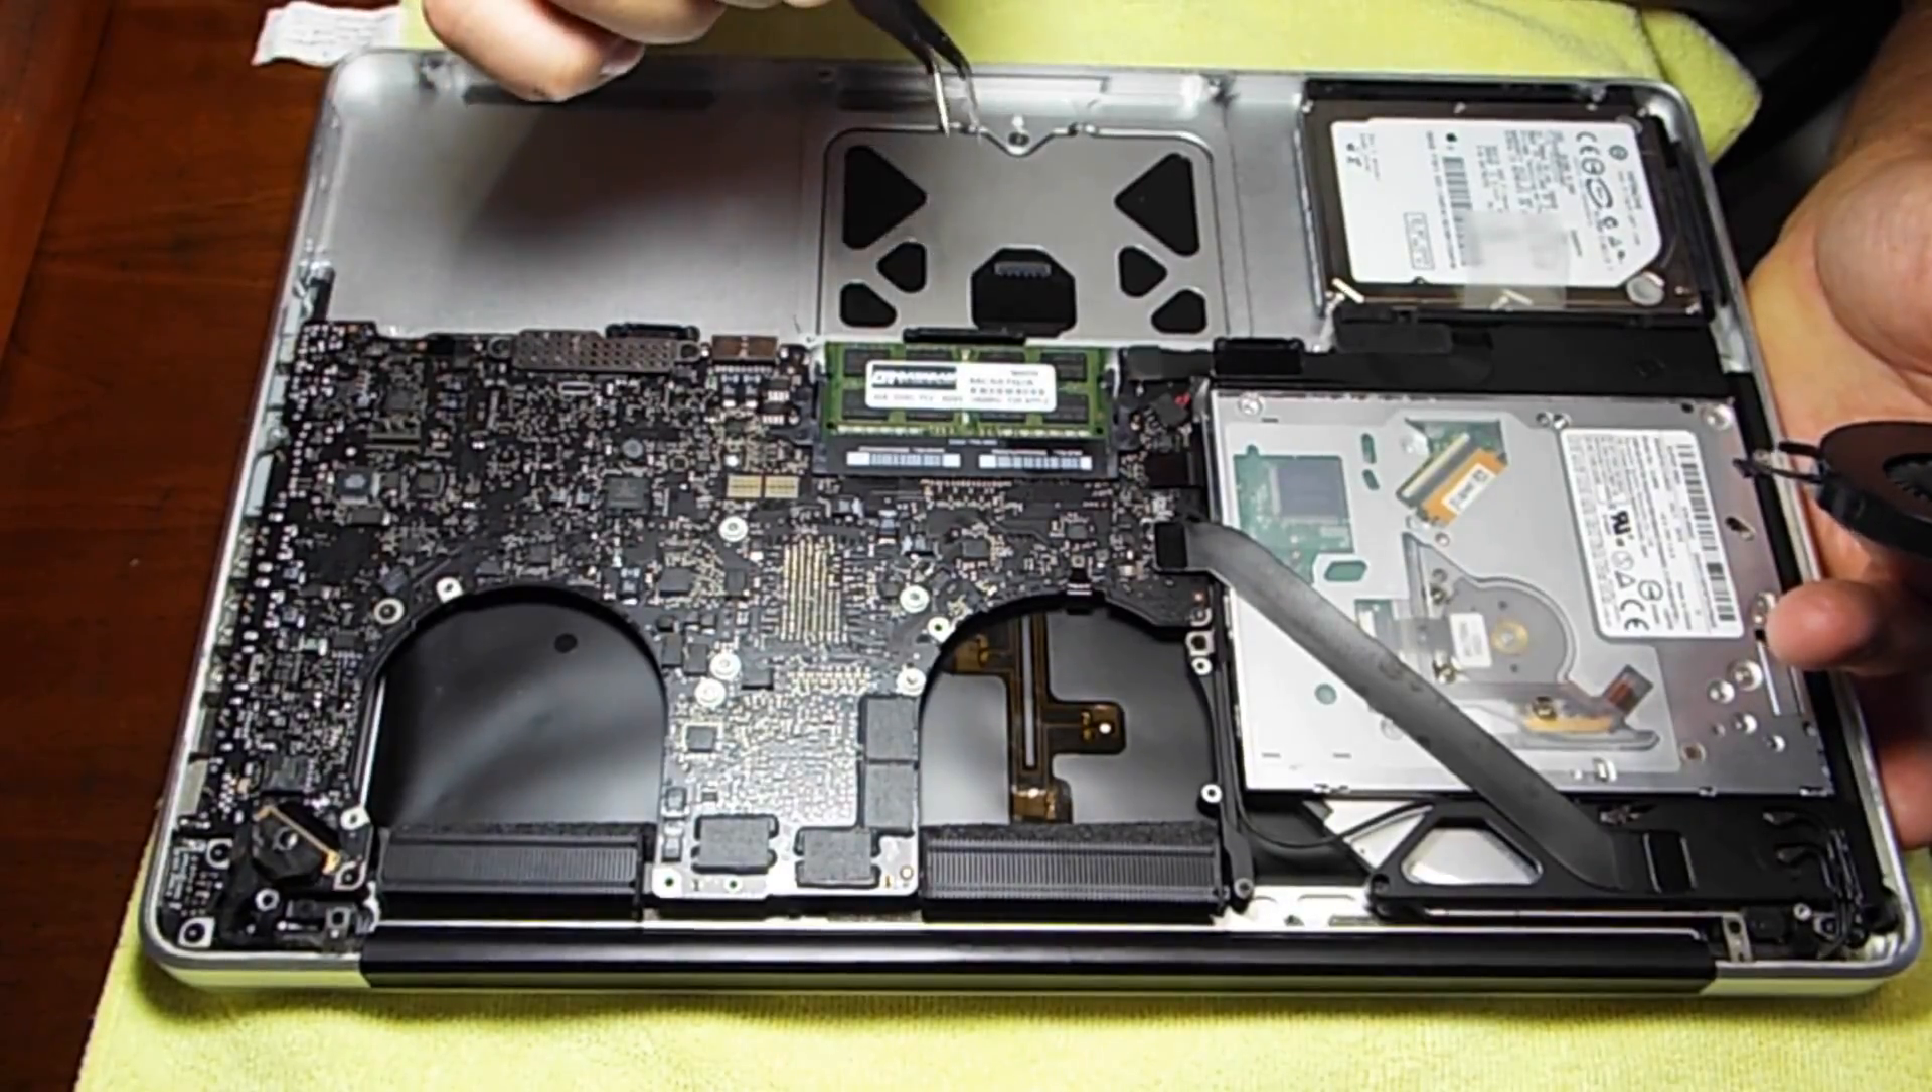We've got the board basically back in.